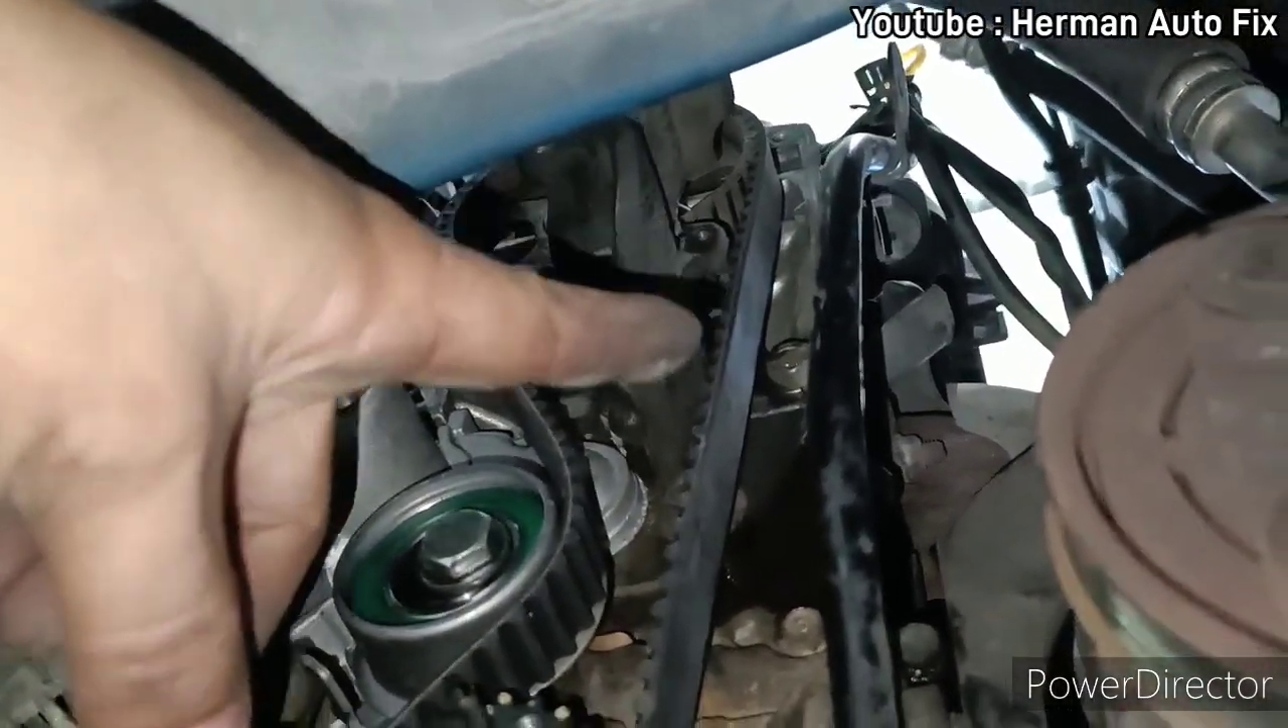Timing belt ni saya sudah pasang.